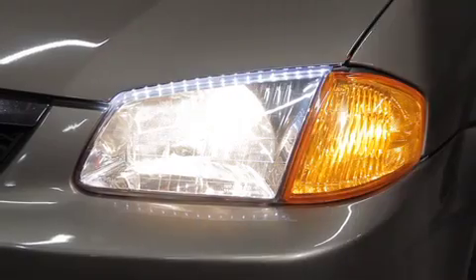You have successfully installed the Flex LED.